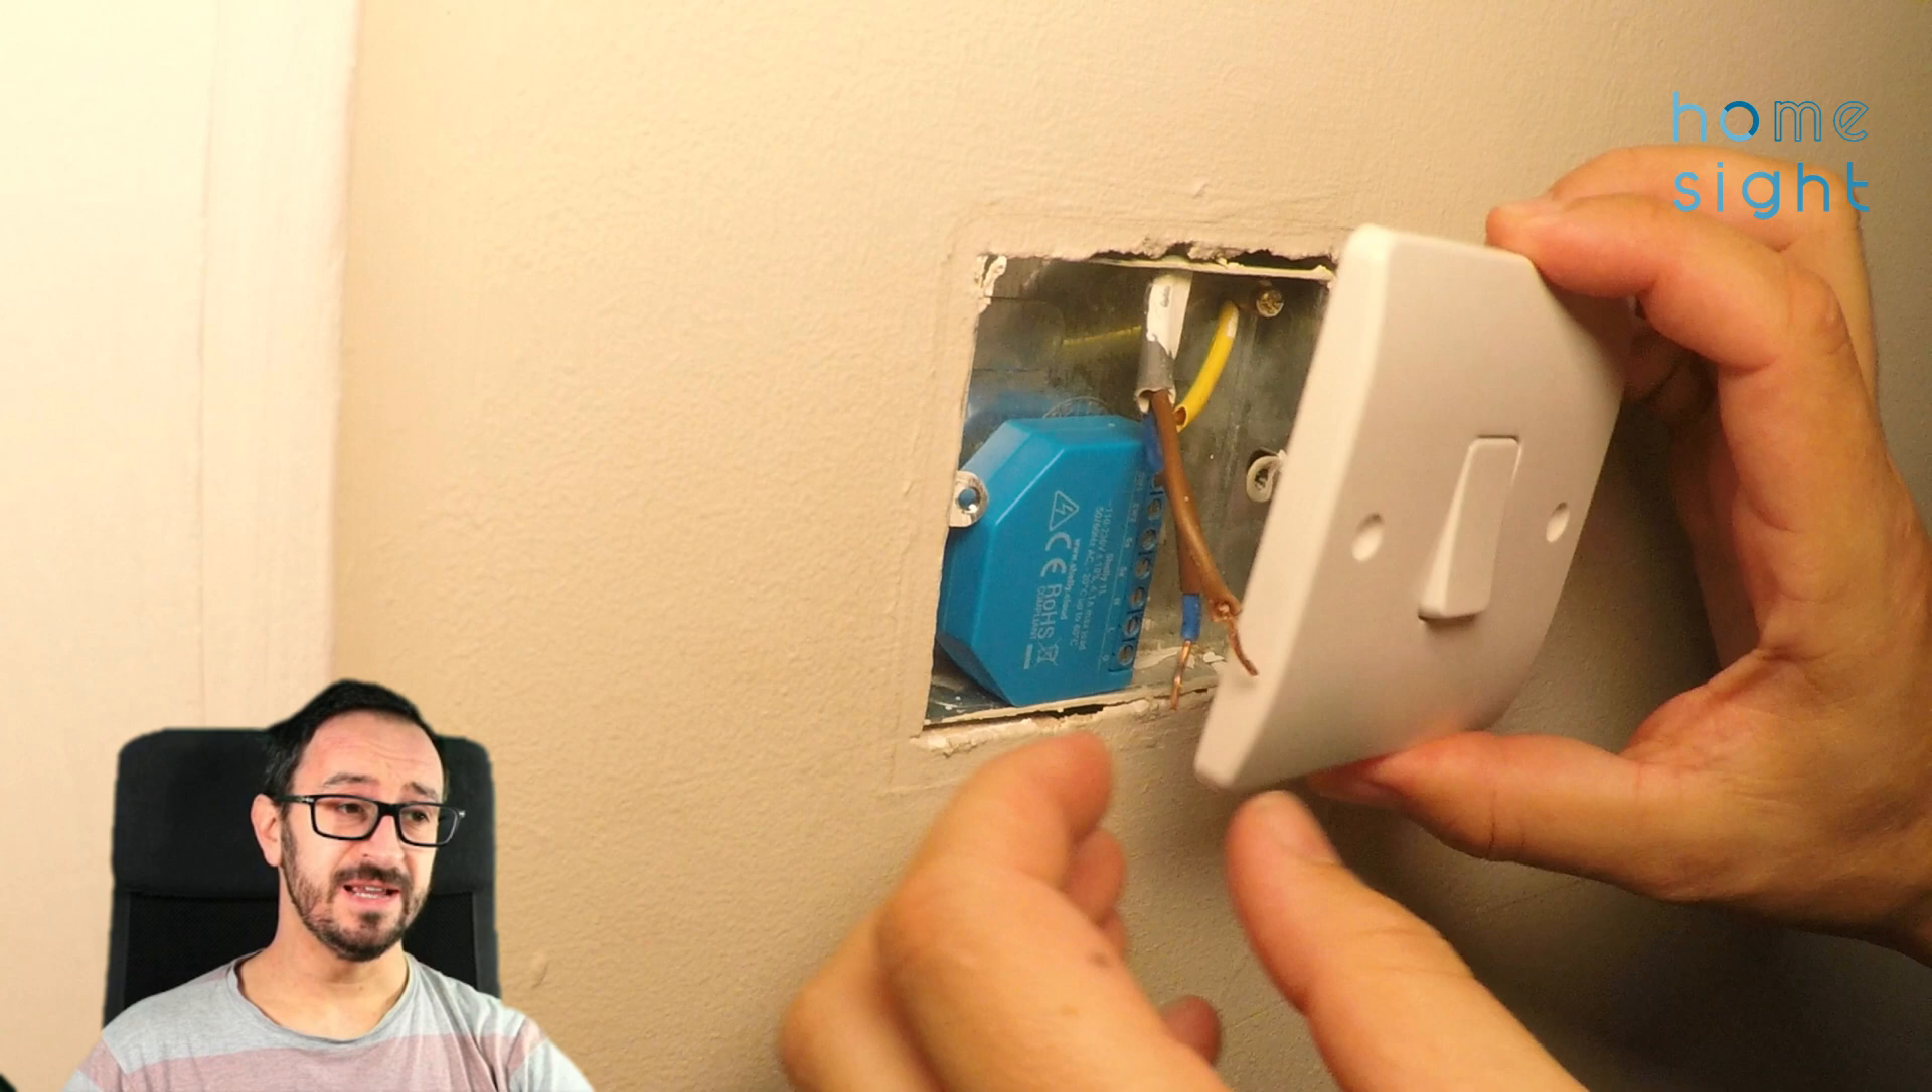Now you can see when I put my Shelly 1L into the back box, the 25mm back box, it doesn't leave a lot of space to attach the light switch.